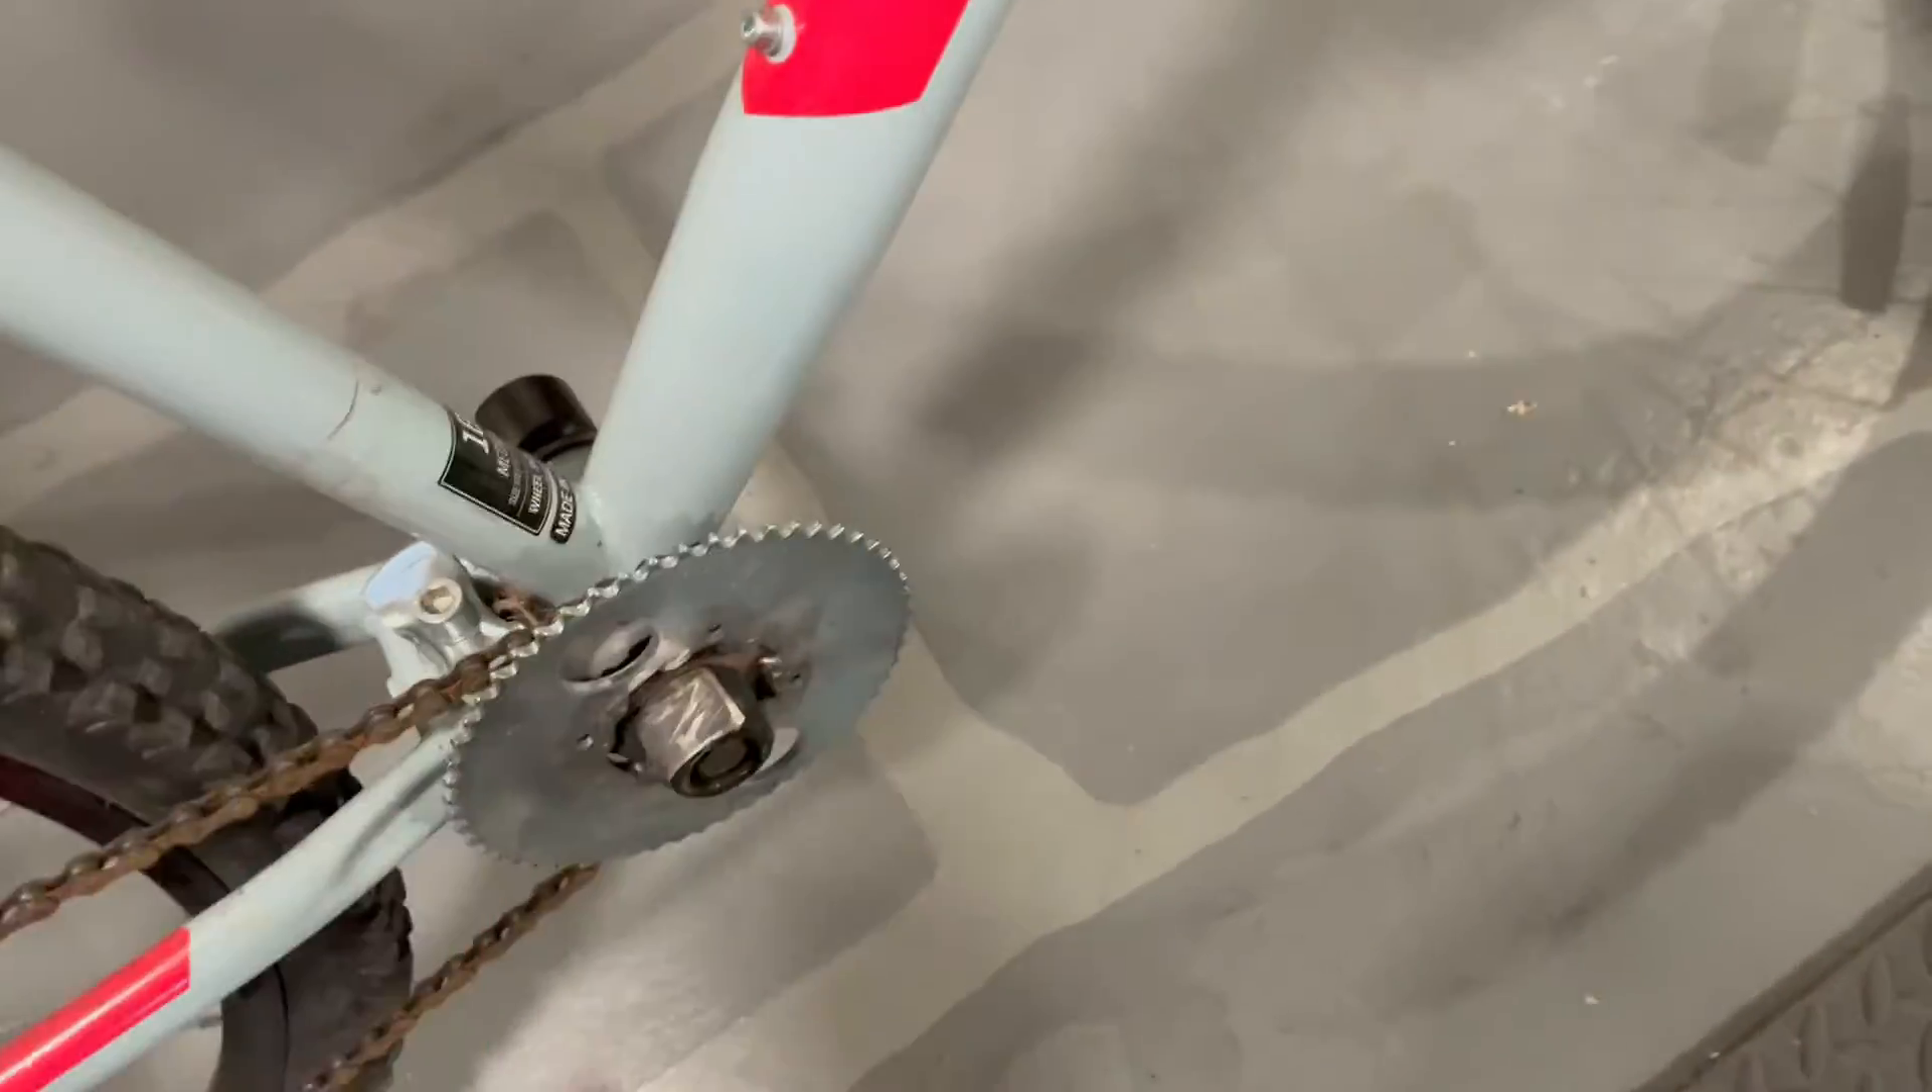Outside two gears have been removed and replaced with this one for my um go -kart chain.